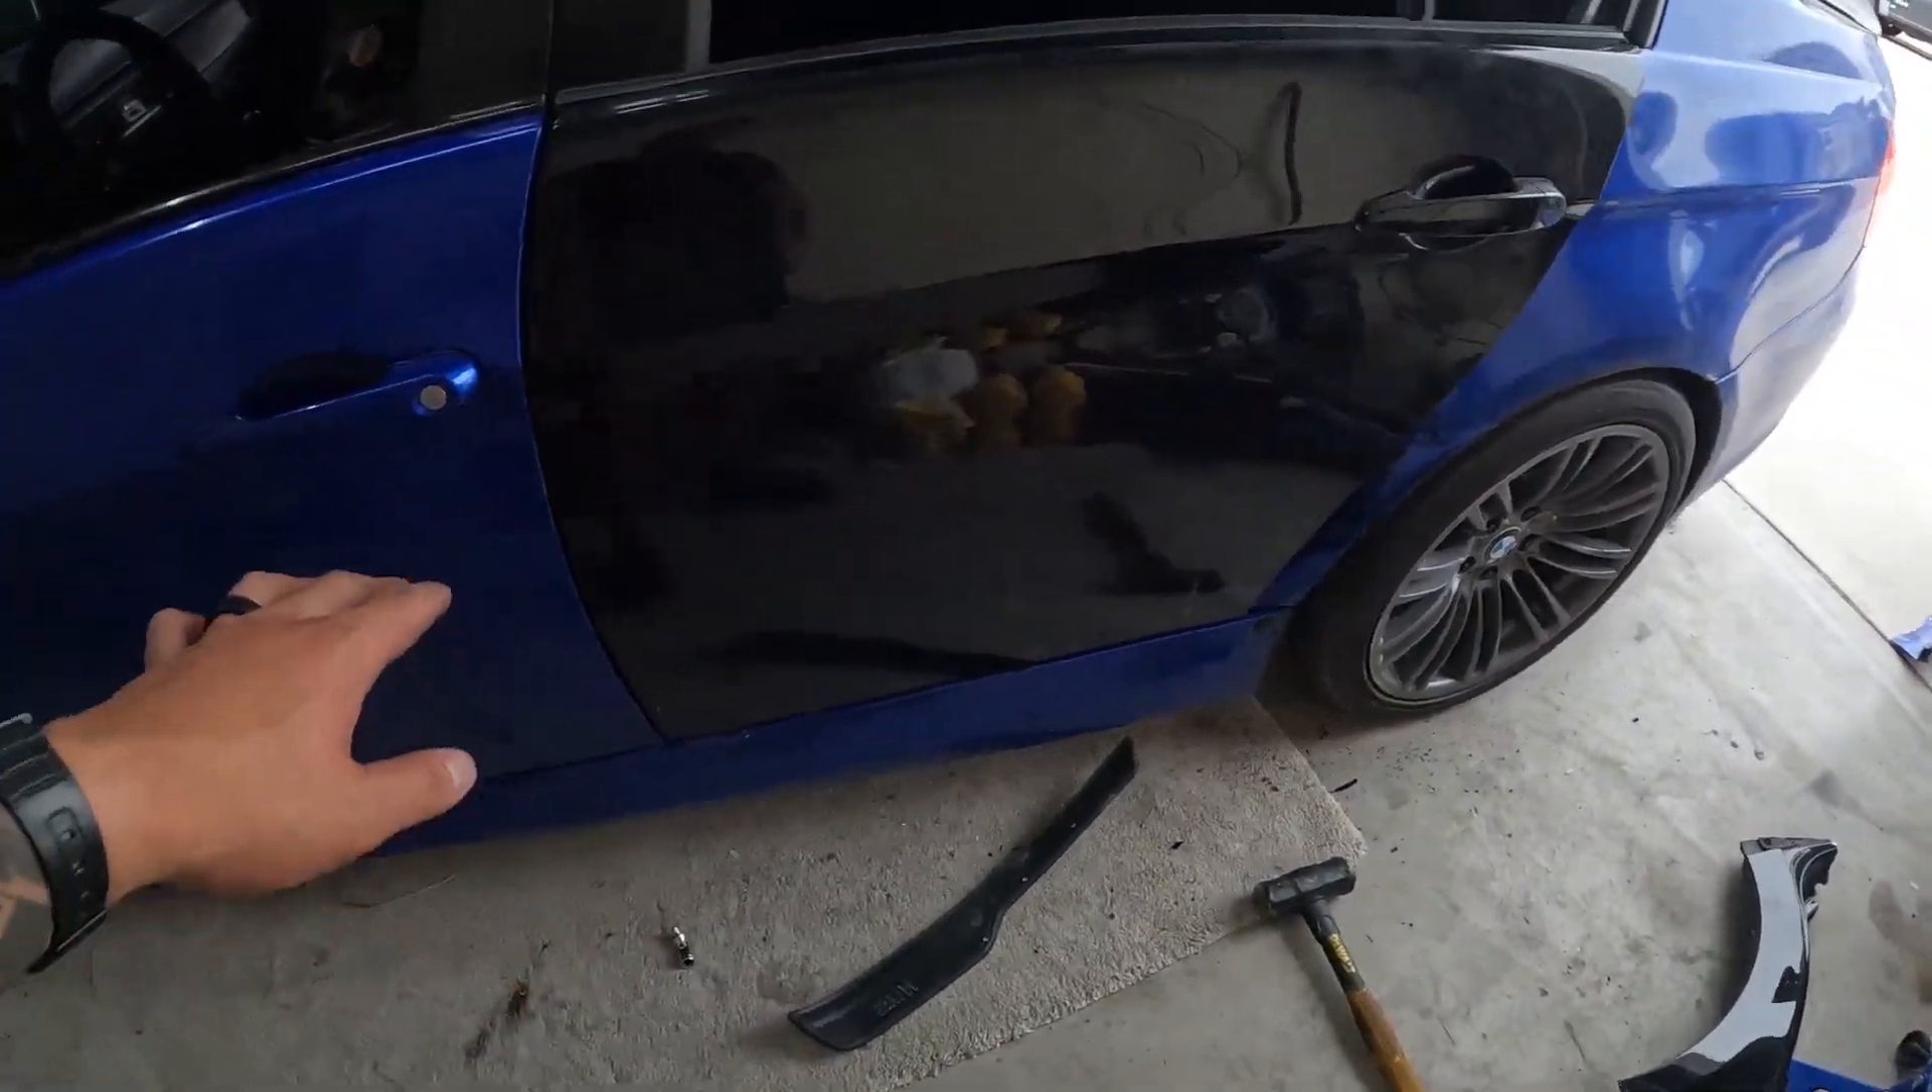But, I got the door on there.